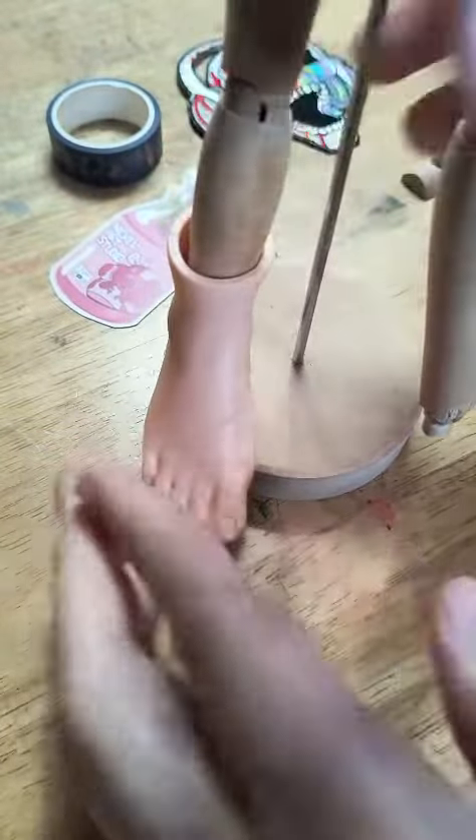So I've got these little feet for him to wear. And they're not a perfect fit.